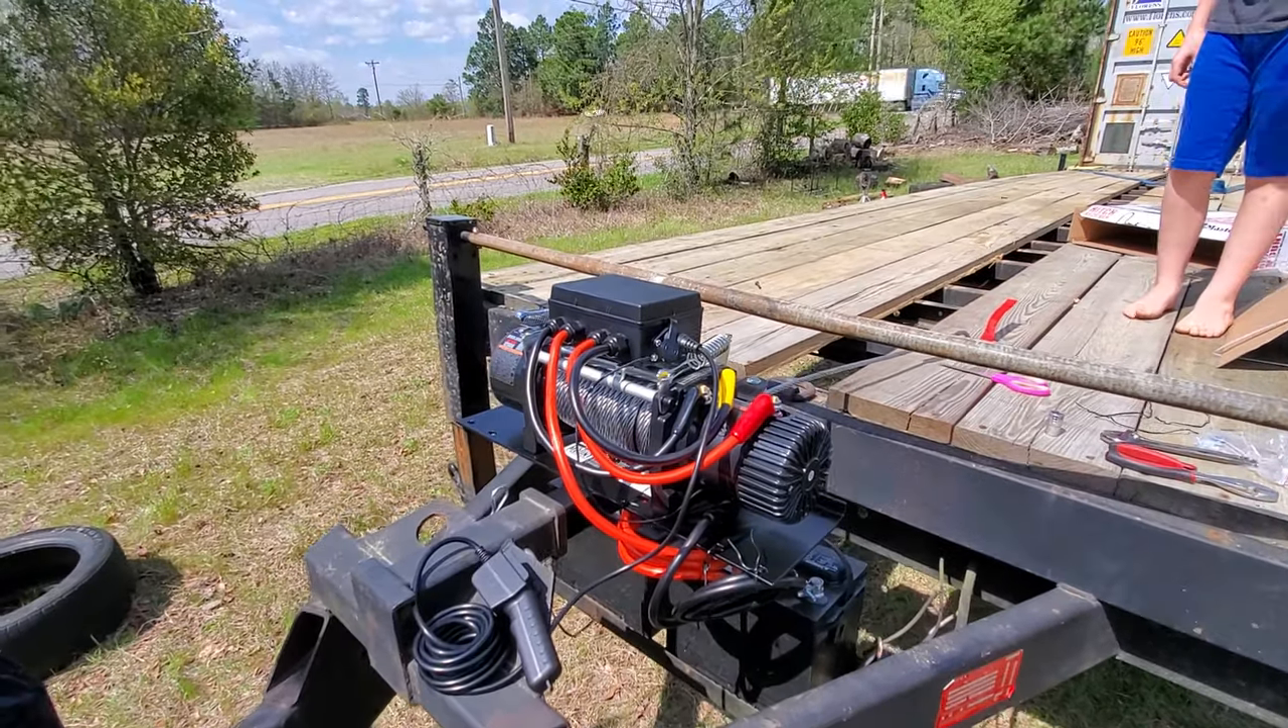Howdy guys, I'm here with my two boys Just got done Installing this winch on this trailer.